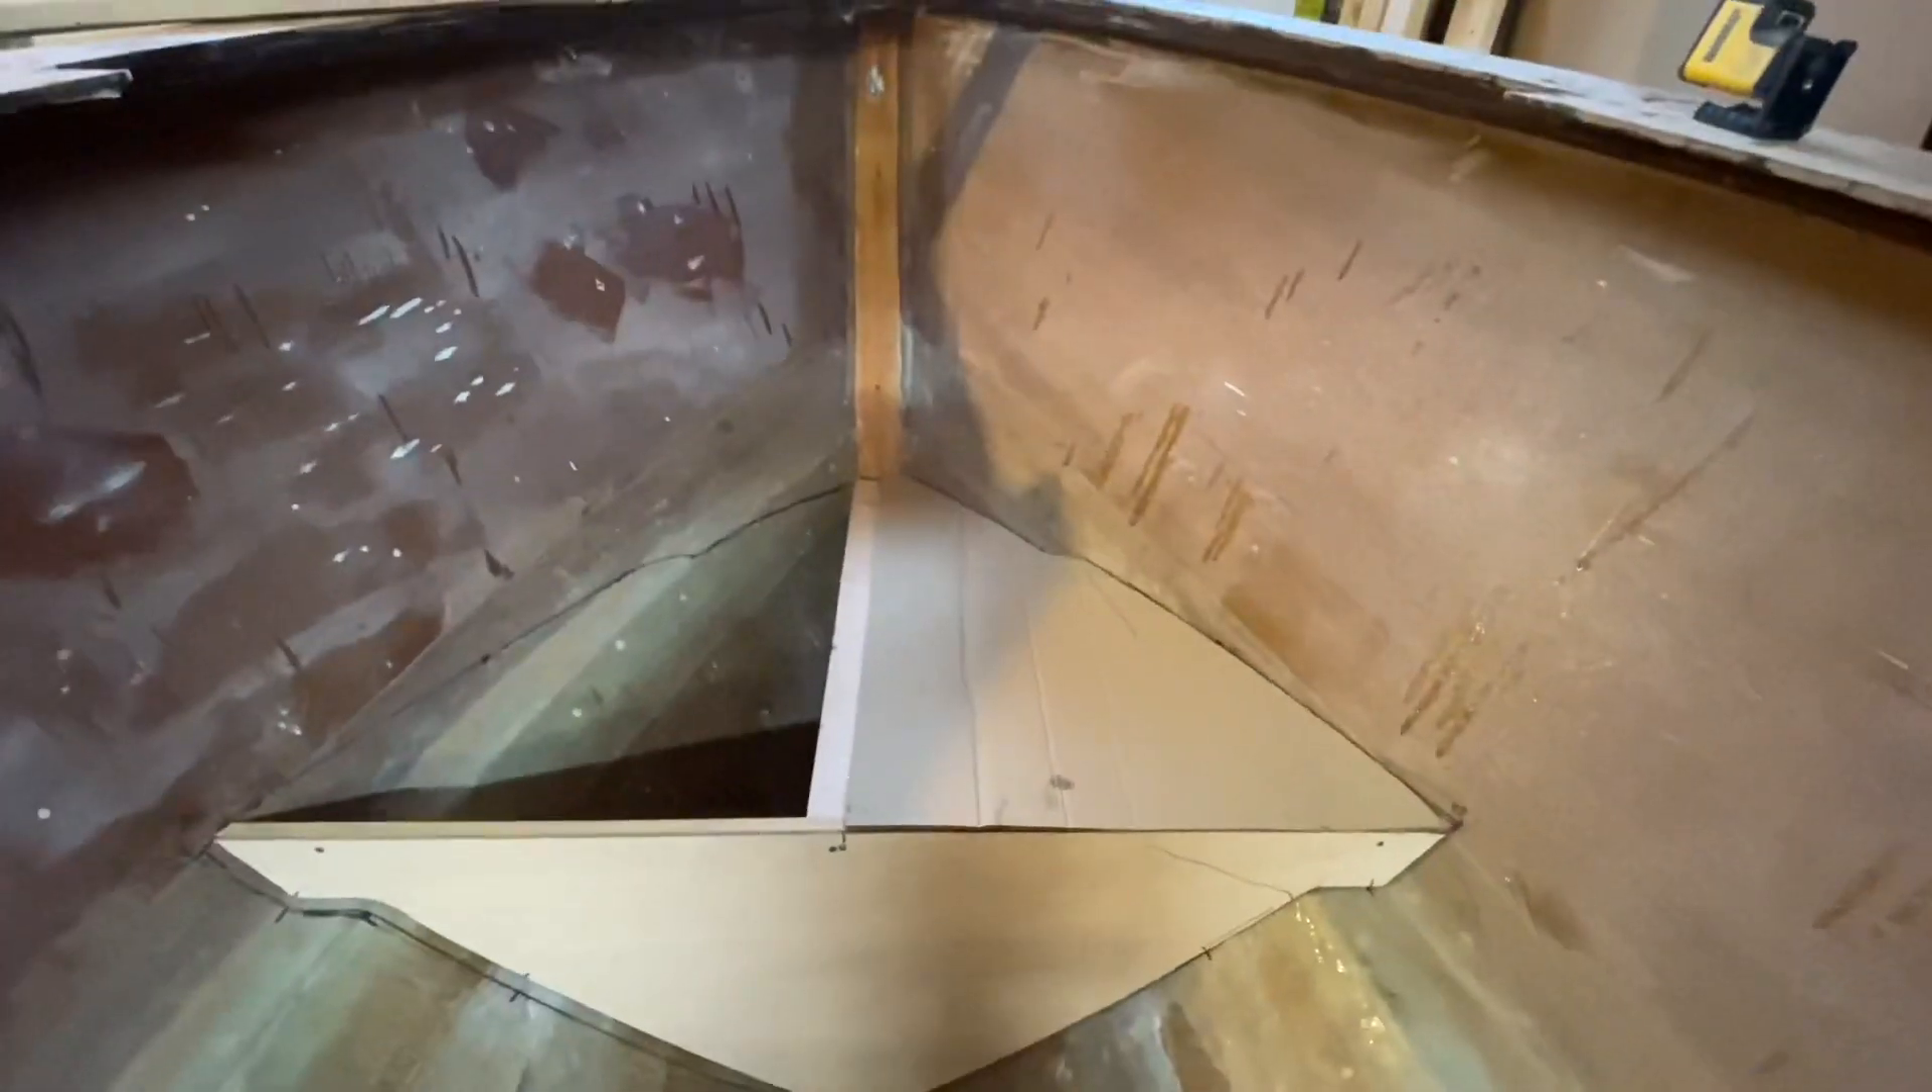I have a bulkhead and it plugs in very nicely.